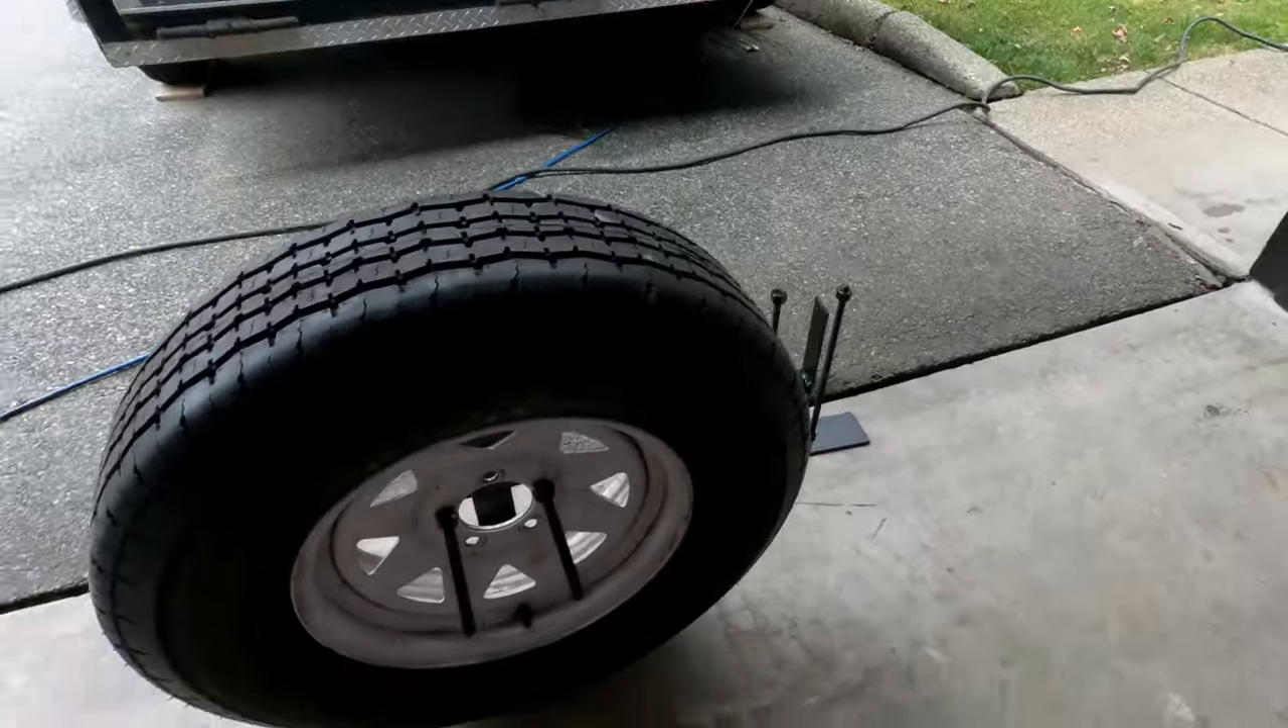So what we have, as you can see, this there's the tire on there. I've deflated it a touch. You can see the you can see the bolts coming through.